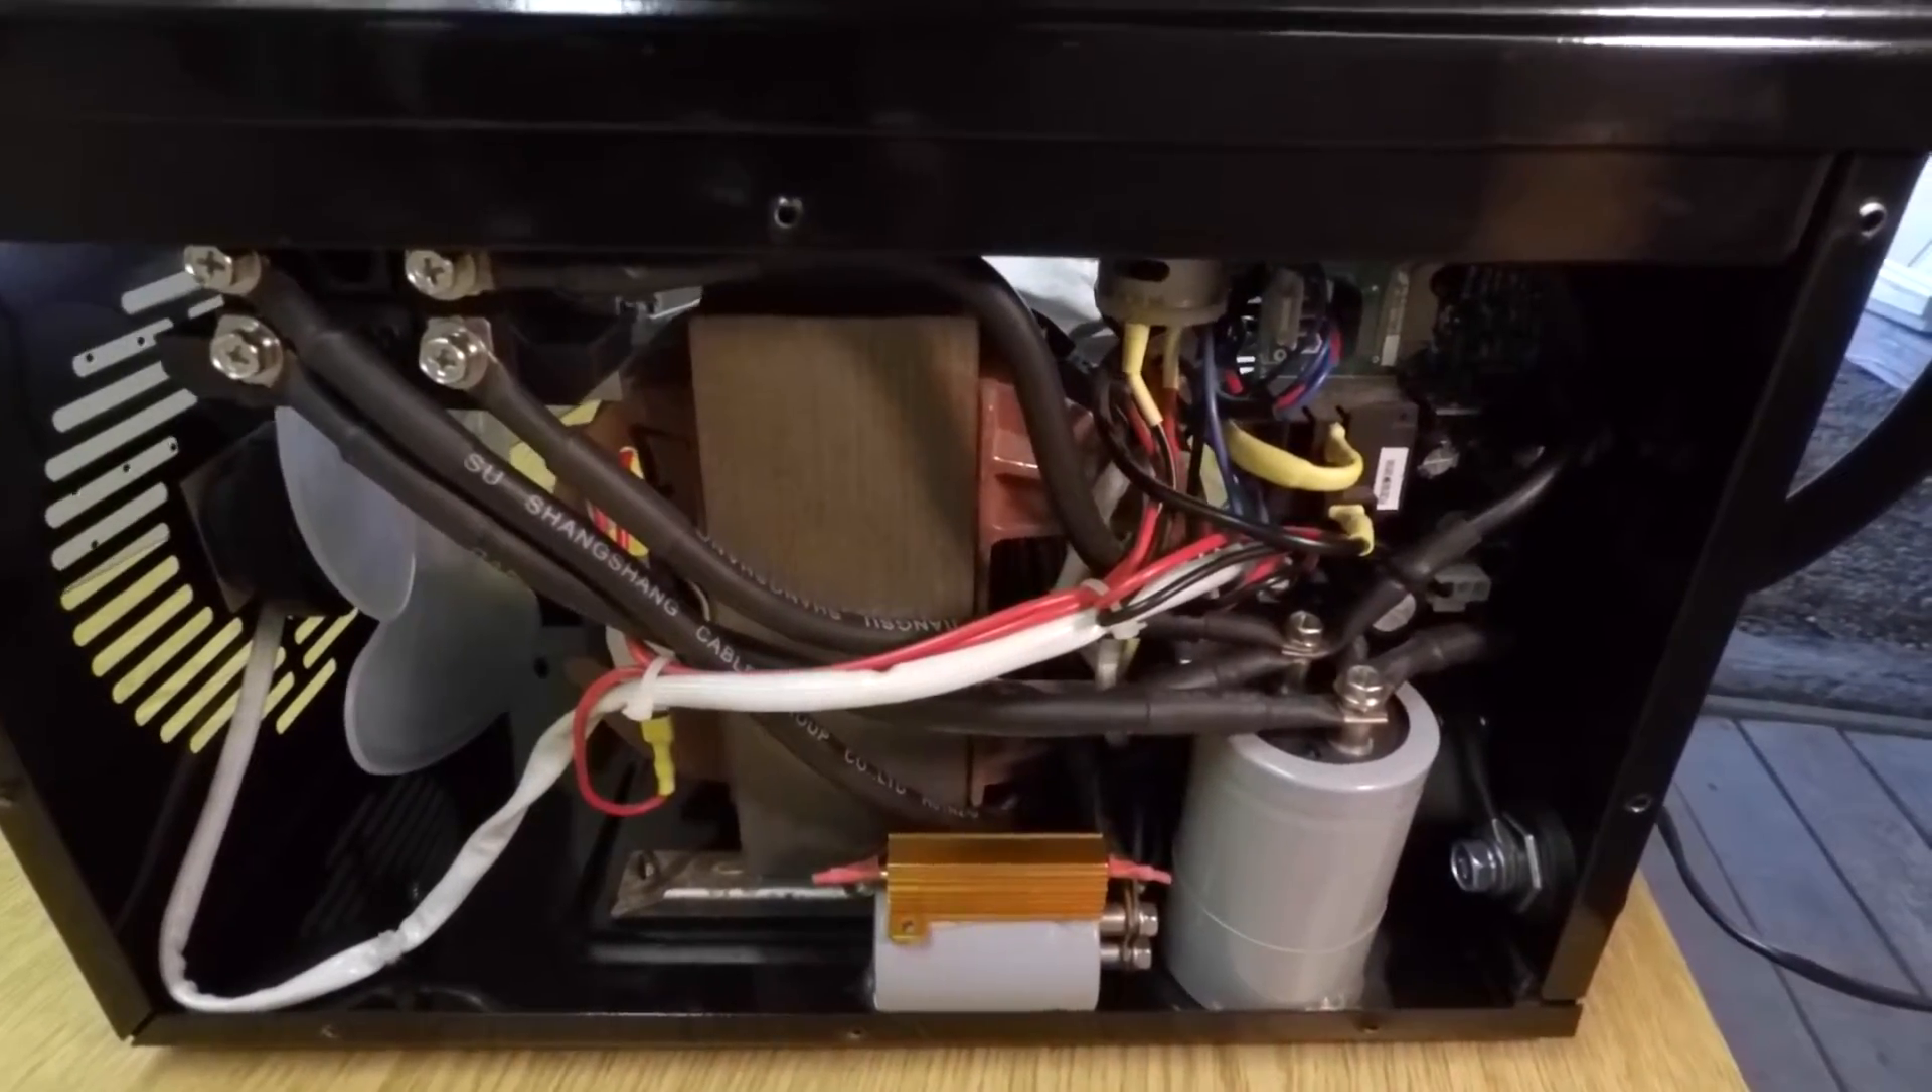I've got my resistor installed. It's all wired together.